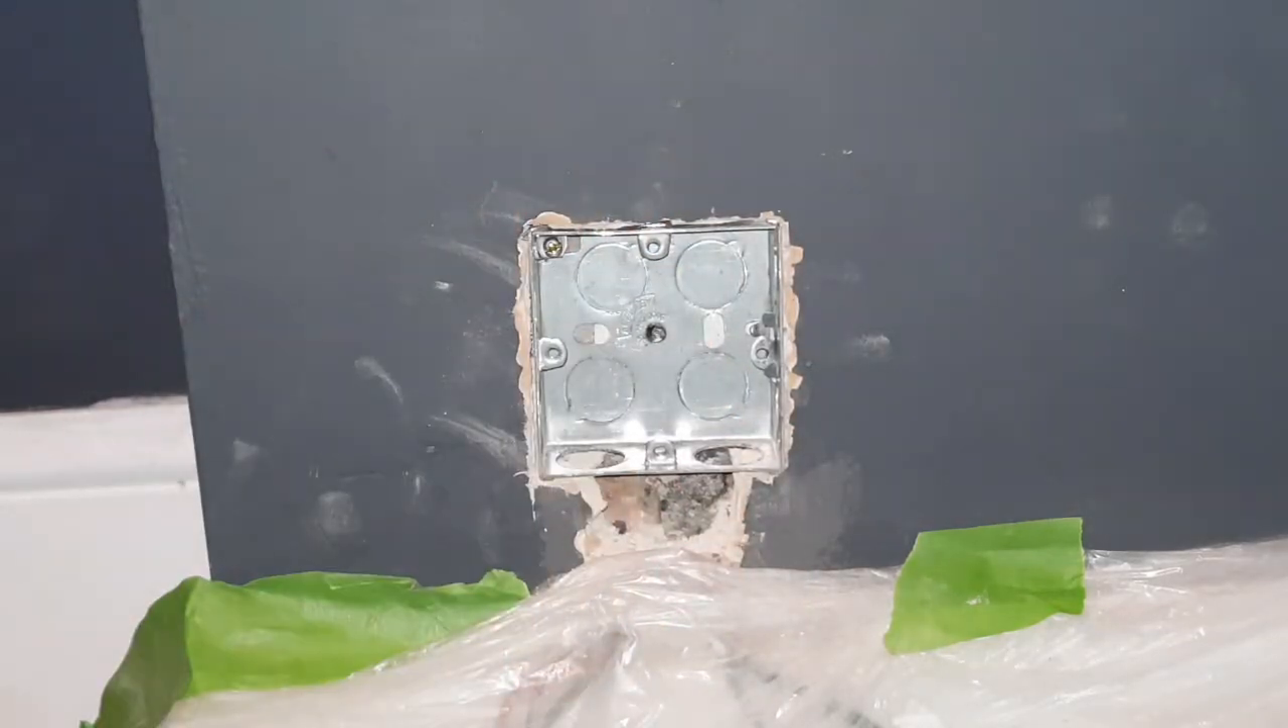What I'm gonna do is put the back box in that fits nicely.